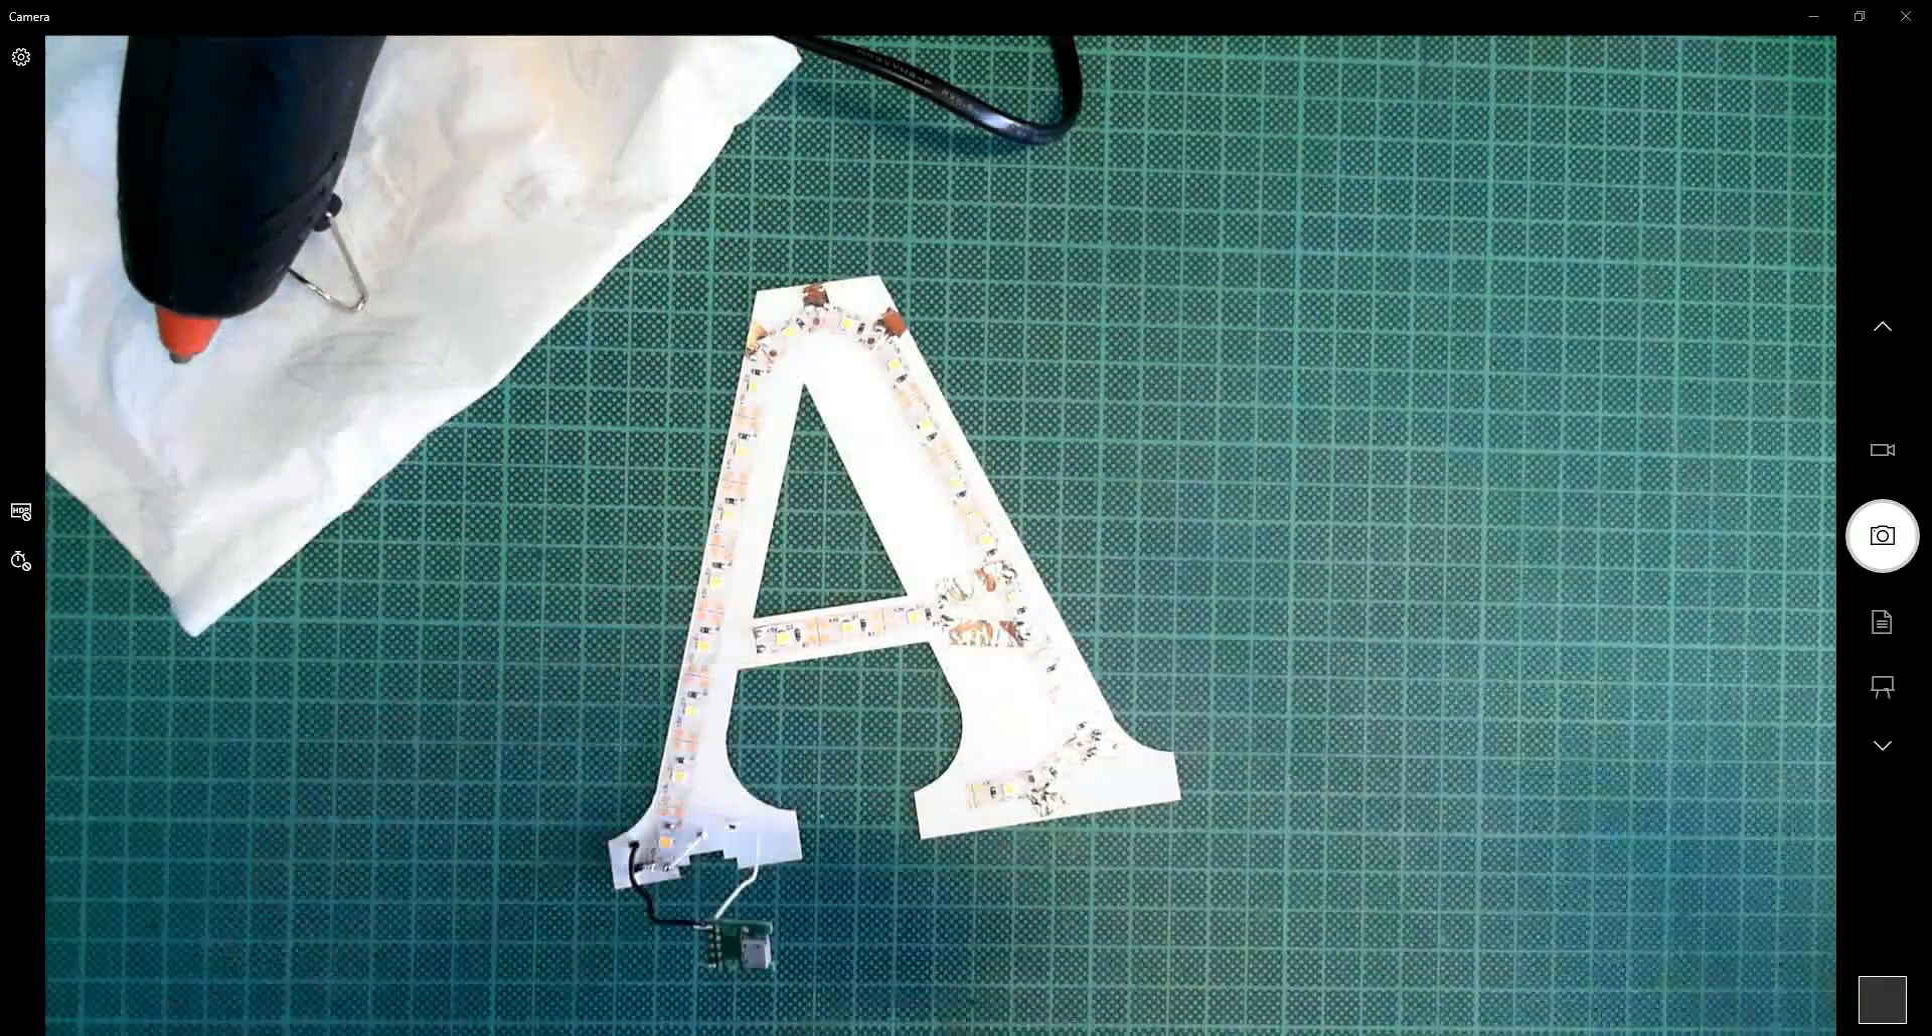I've also attached this crossbar here in parallel with the main line of LEDs and I've added in my micro USB little socket there.